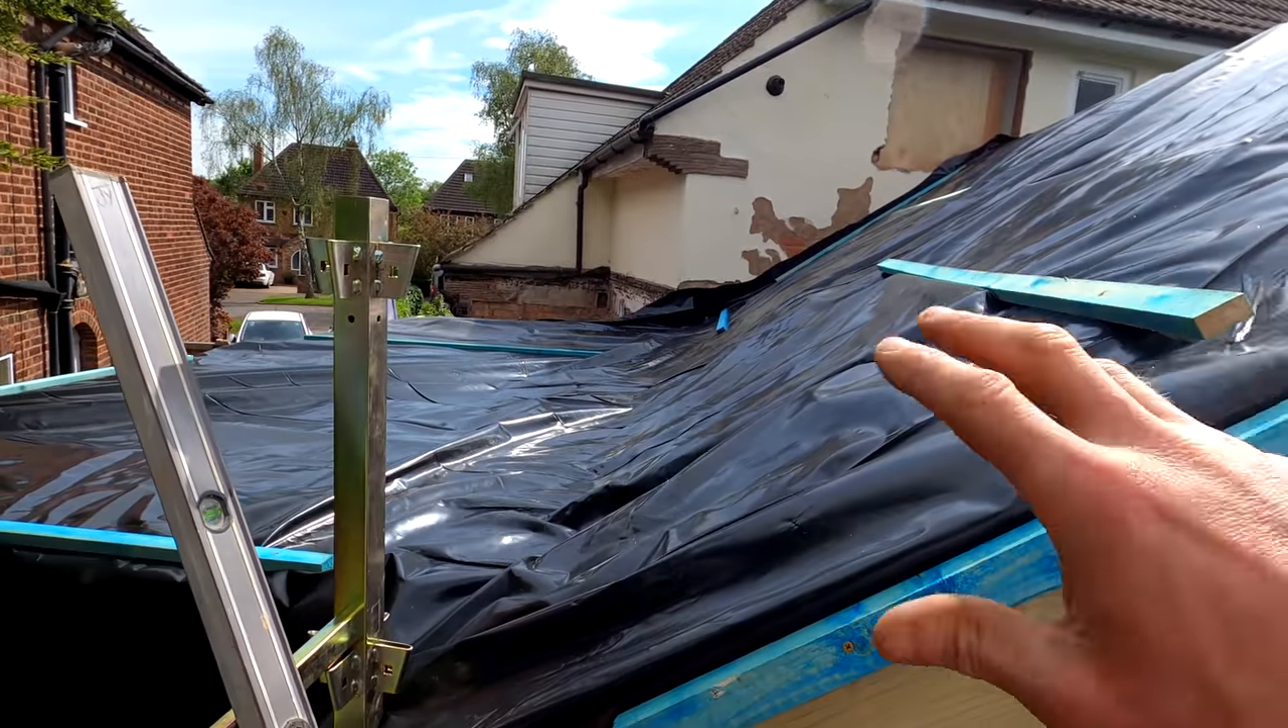We've covered over the roof for now as well just for over the weekend.